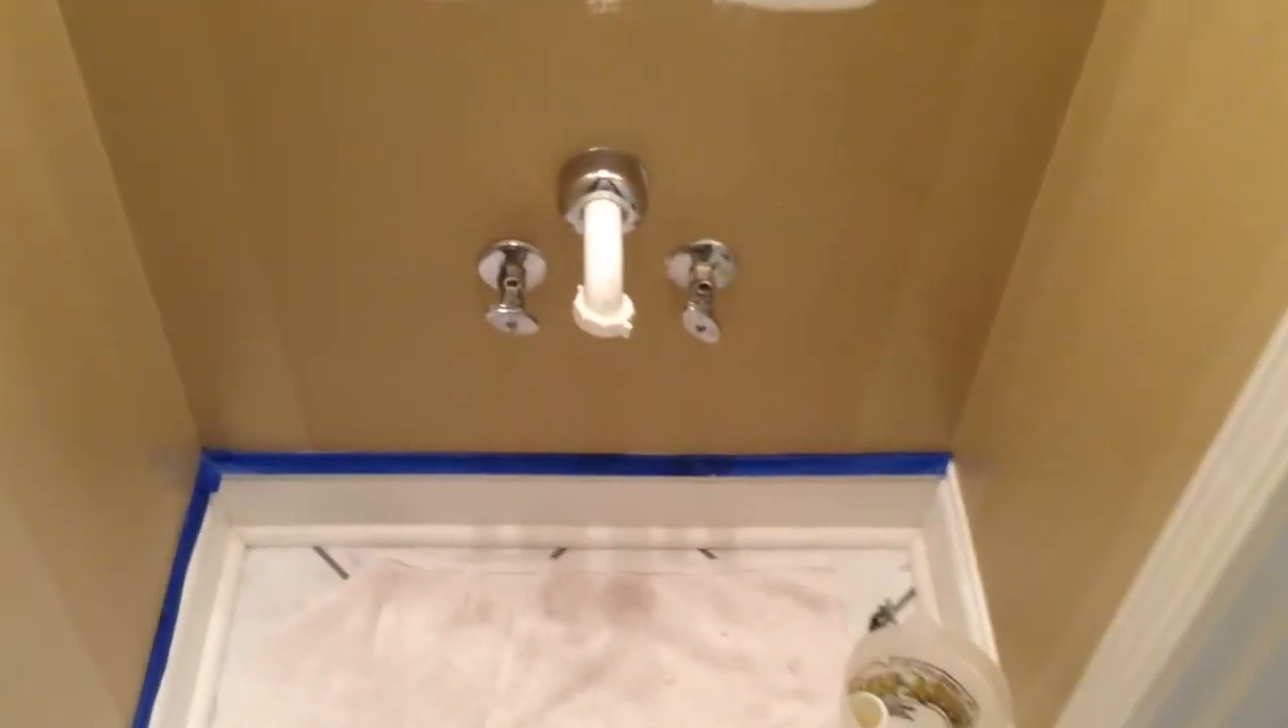Now, I just removed the sink as you can see there.